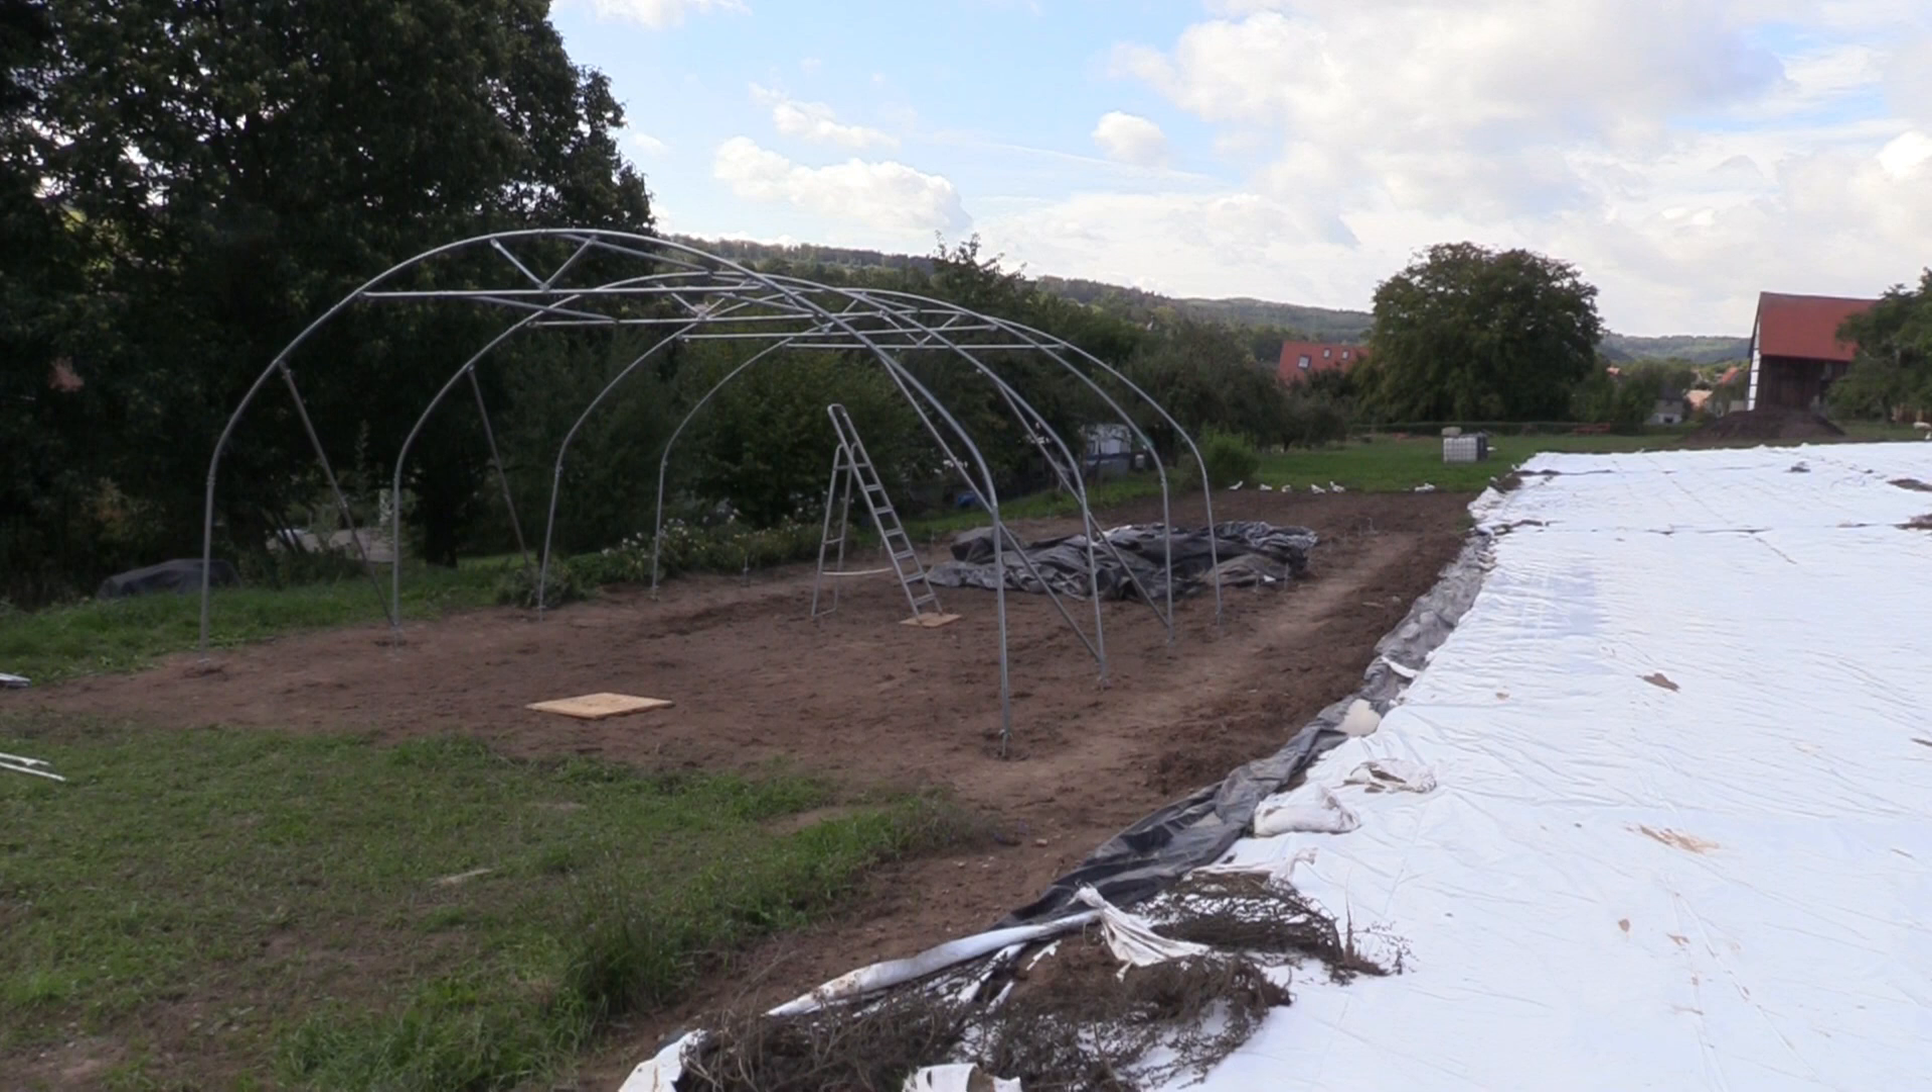Jetzt fehlten nur noch die Stirnseiten mit den Türen und die Folie auf dem Tunnel.